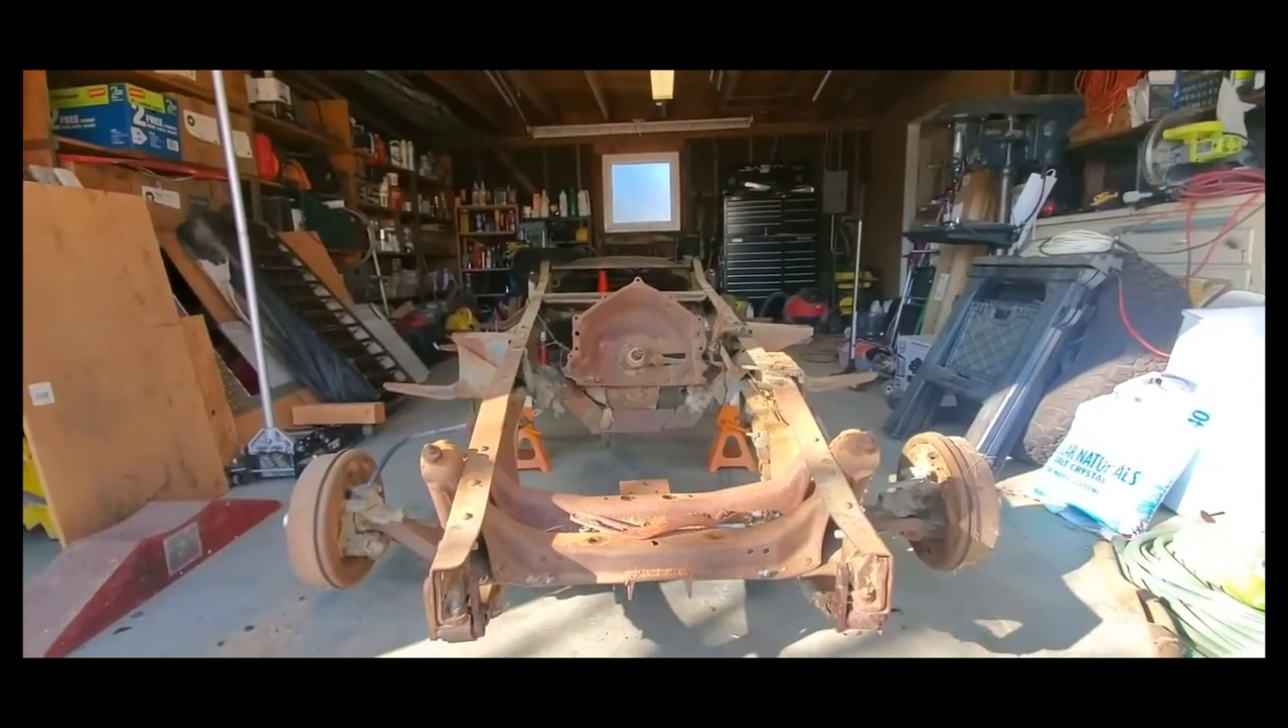As you can see, the 1953 has been completely disassembled down to the frame.